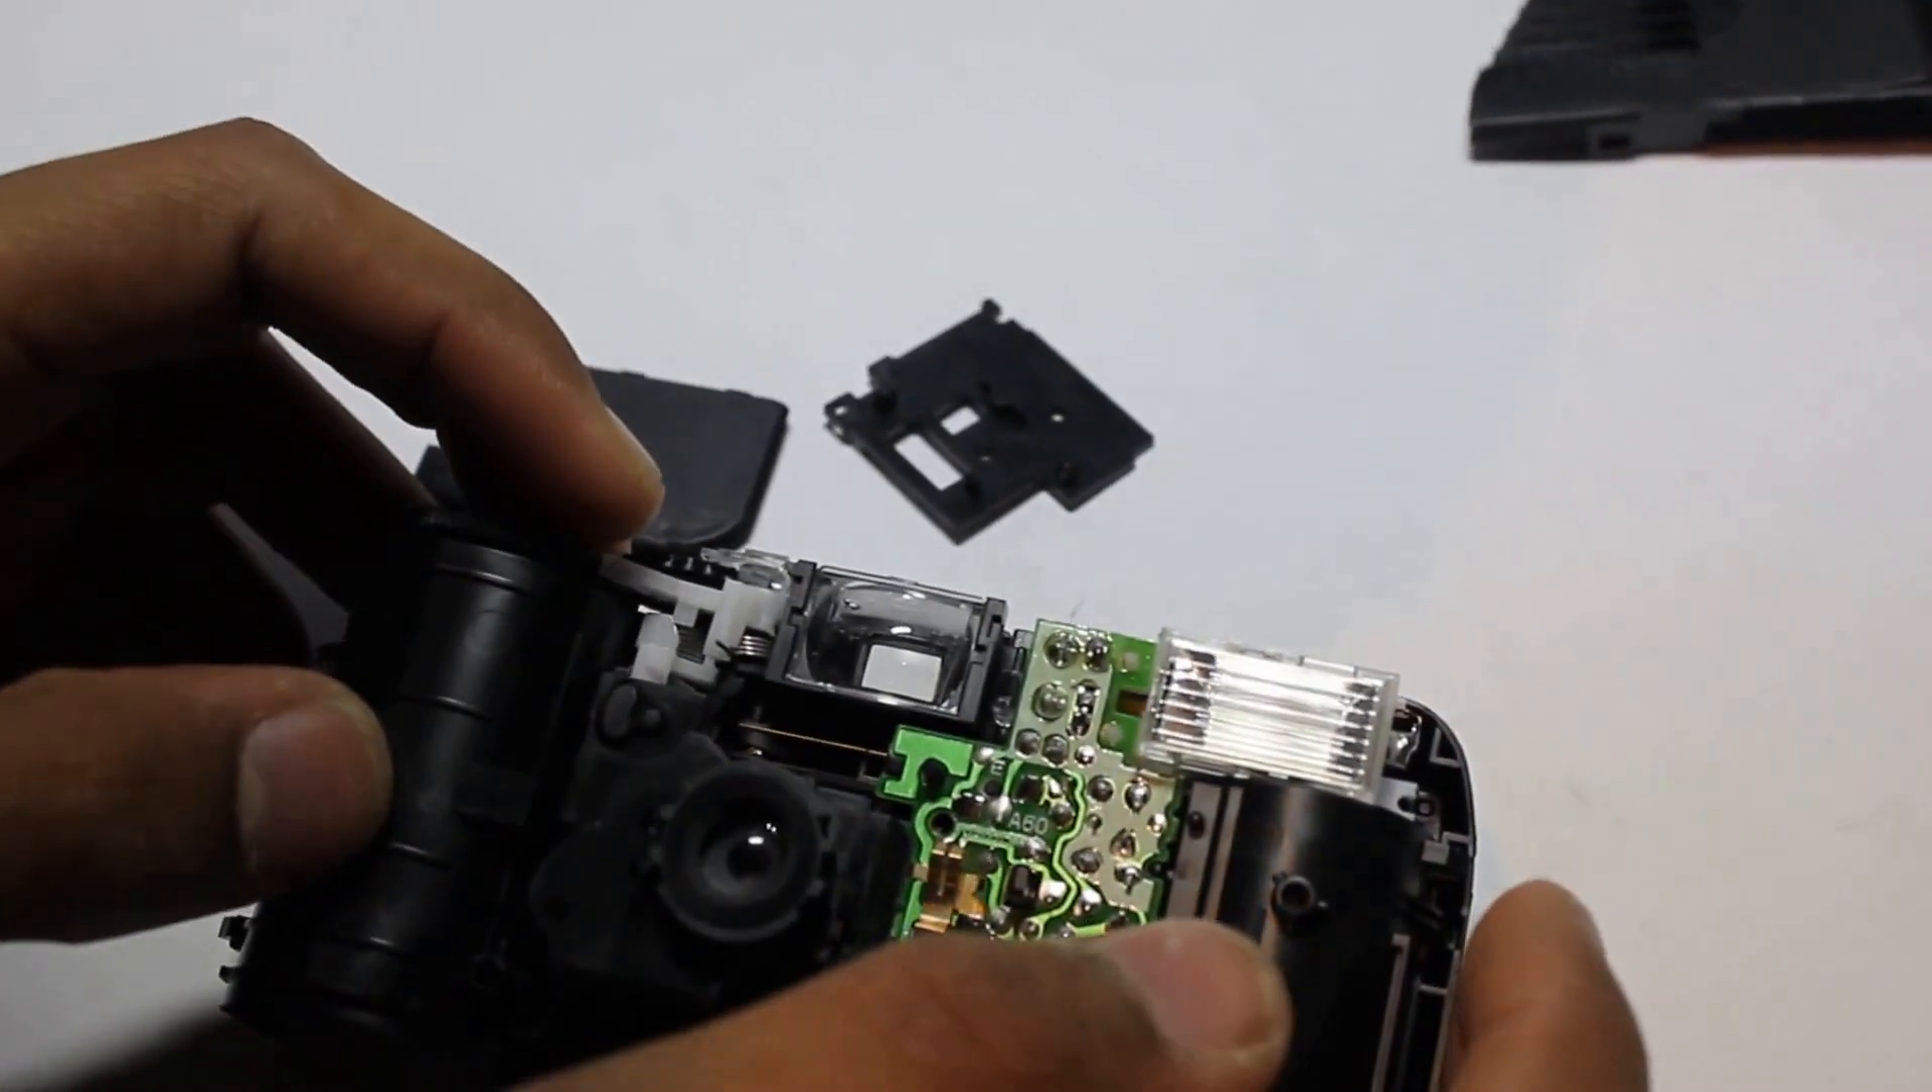Okay, so the plastic case is off.